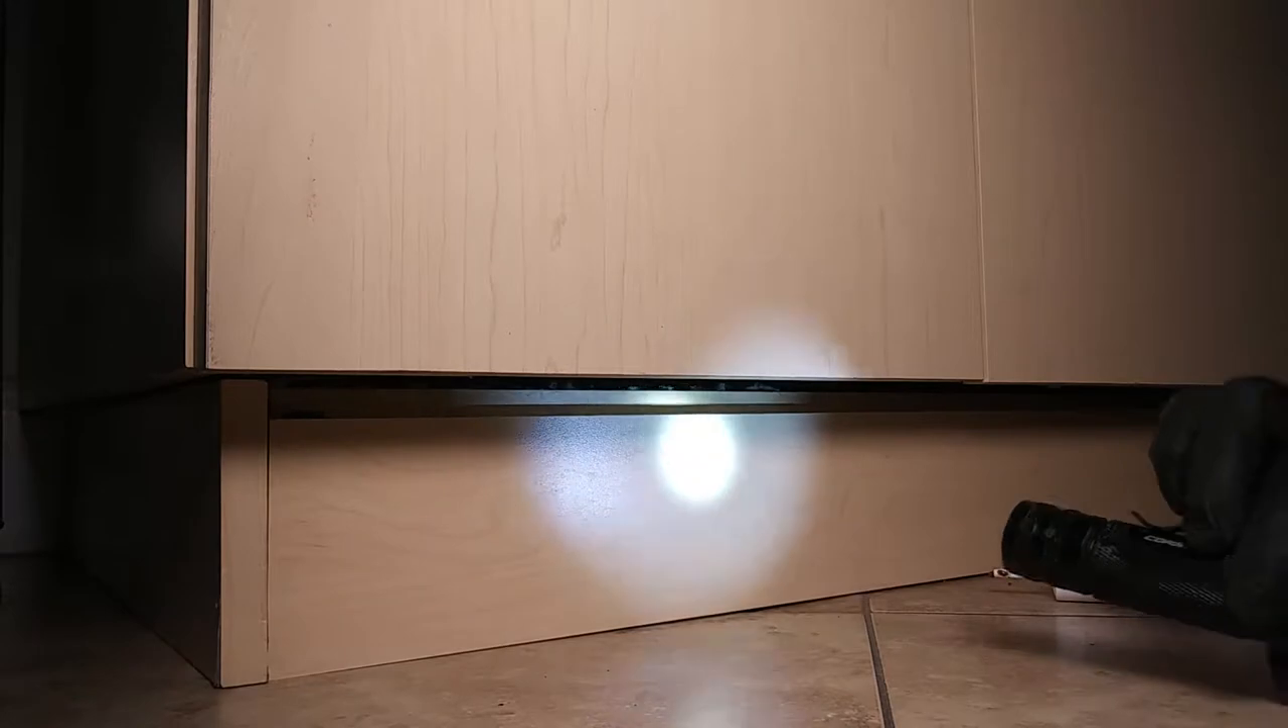You can see that that's a big gap right there I mean that's that's about over a quarter of an inch.